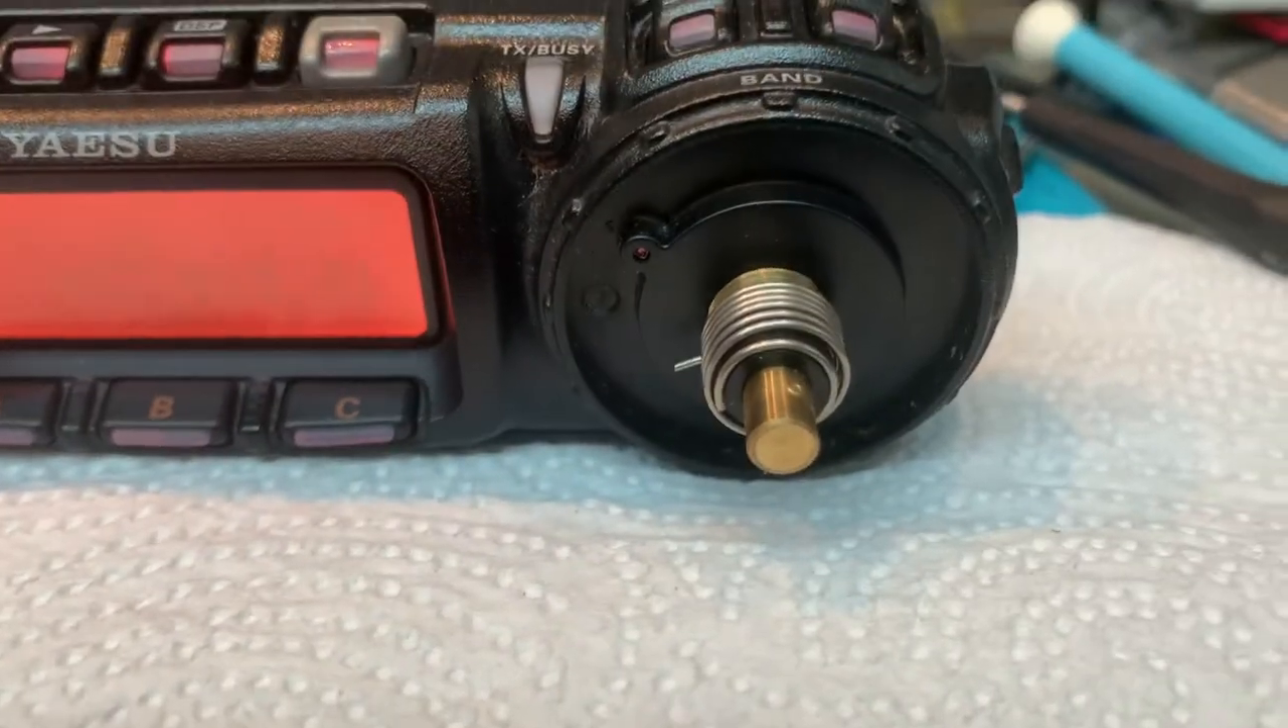We're pretty much ready to go here except for uh final assembly of knobs.